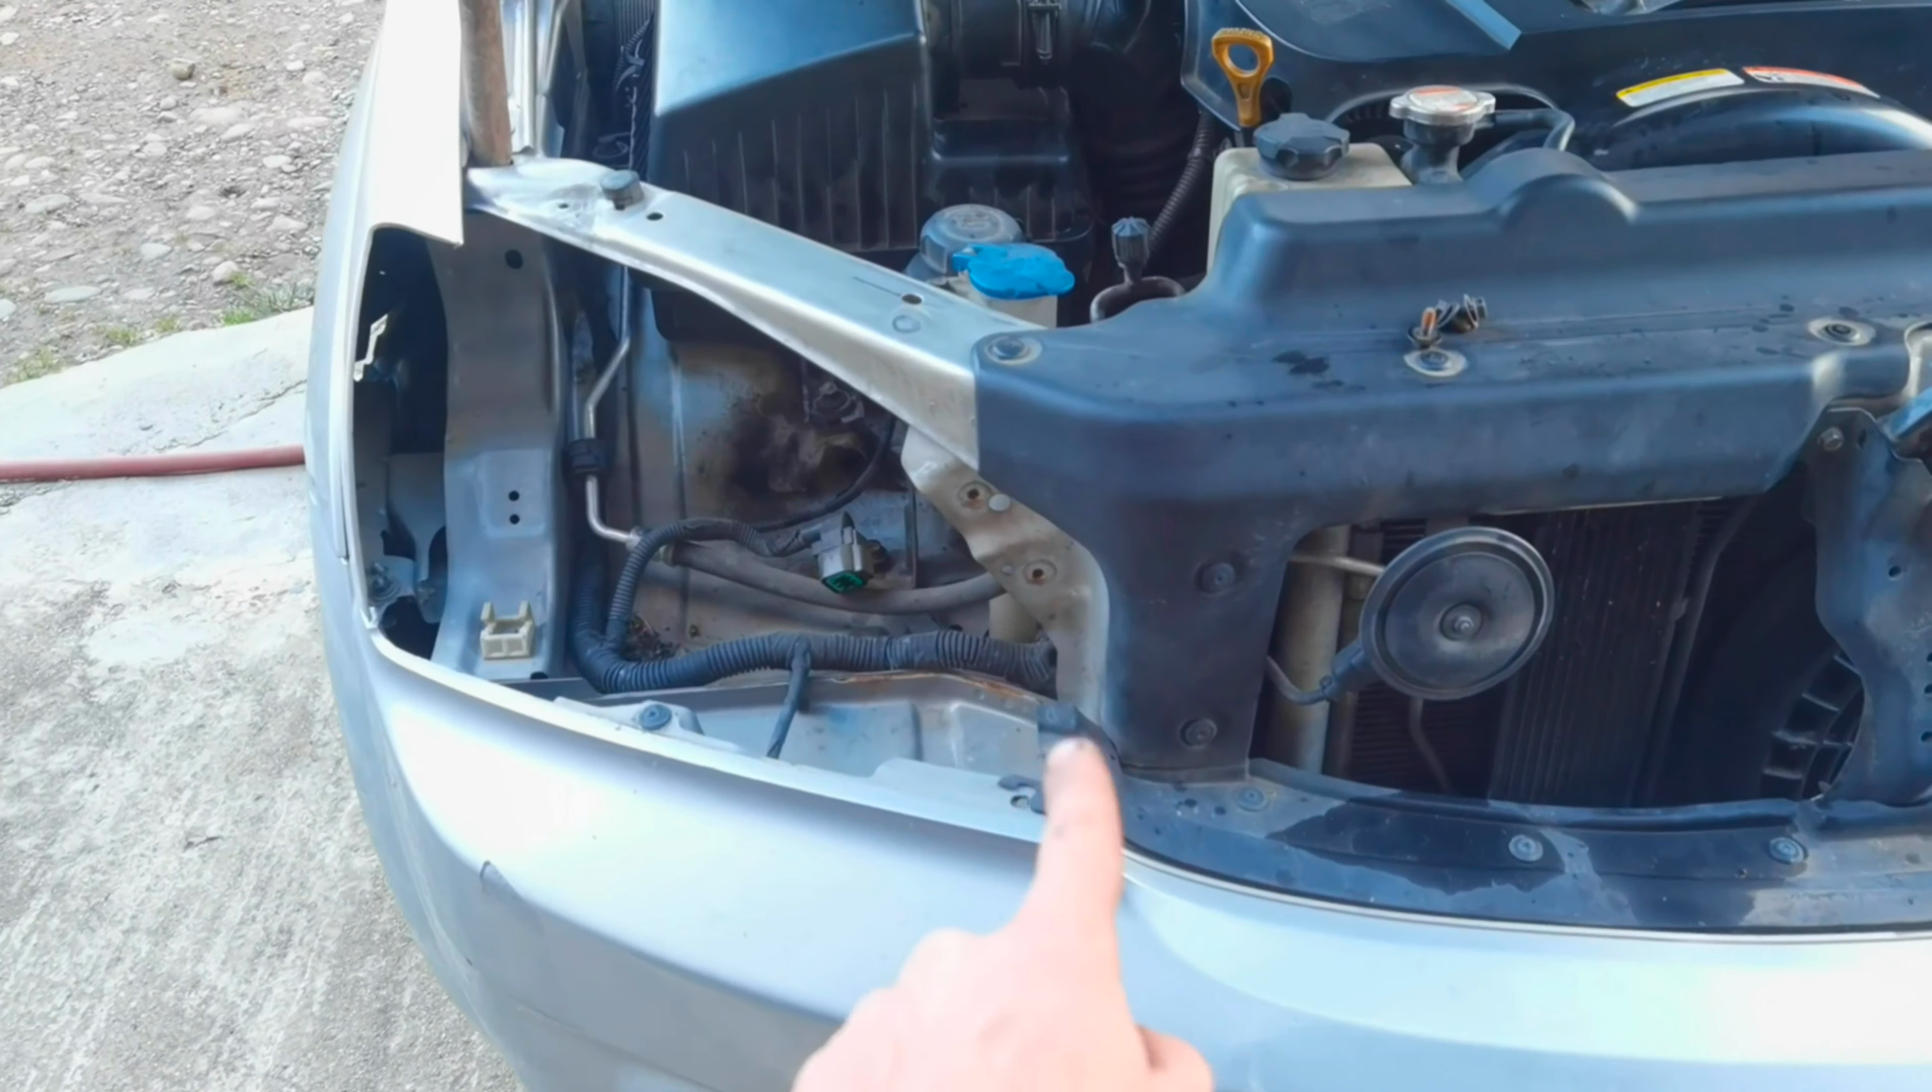So as you can see, I already removed the headlights from the right side from the passenger position and the headlight on this car it's only mounted with three screws and one plastic clip right underneath the headlight.